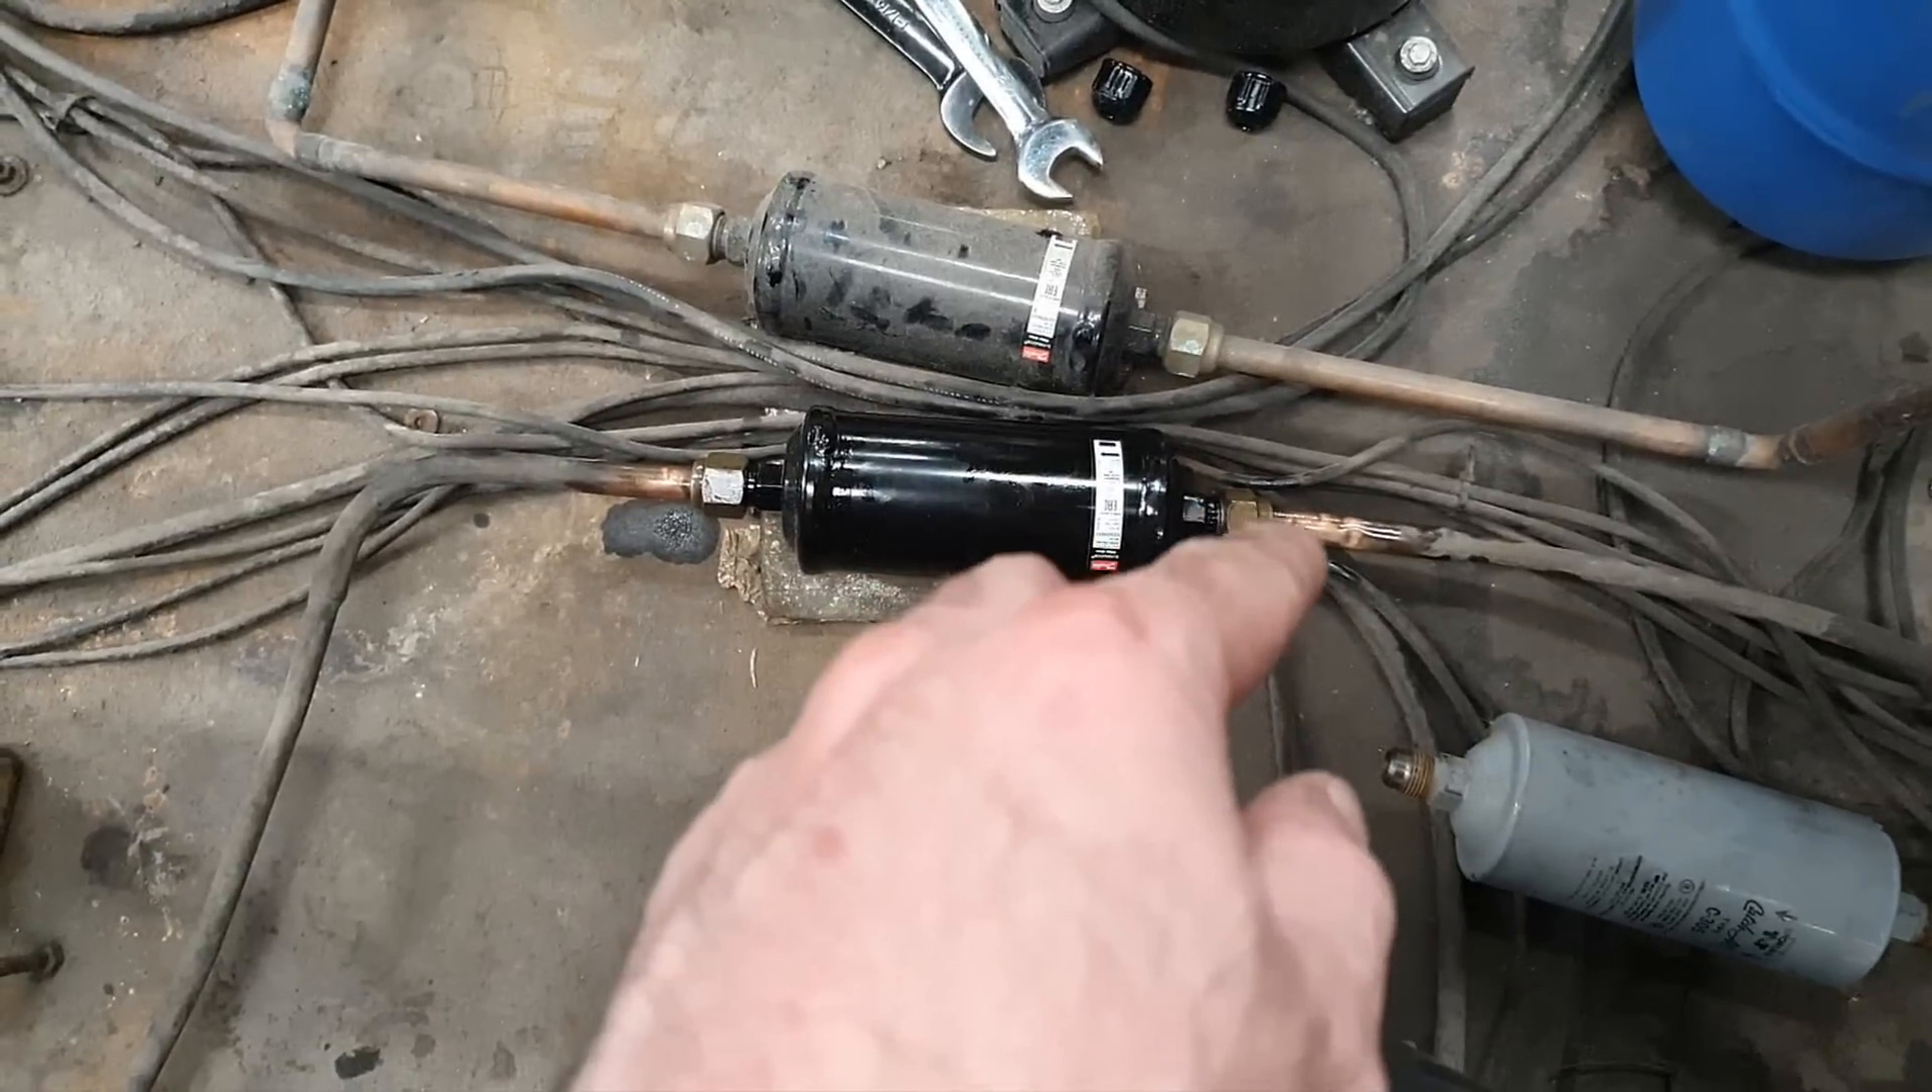Acá tengo el filtro puesto en su lugar.